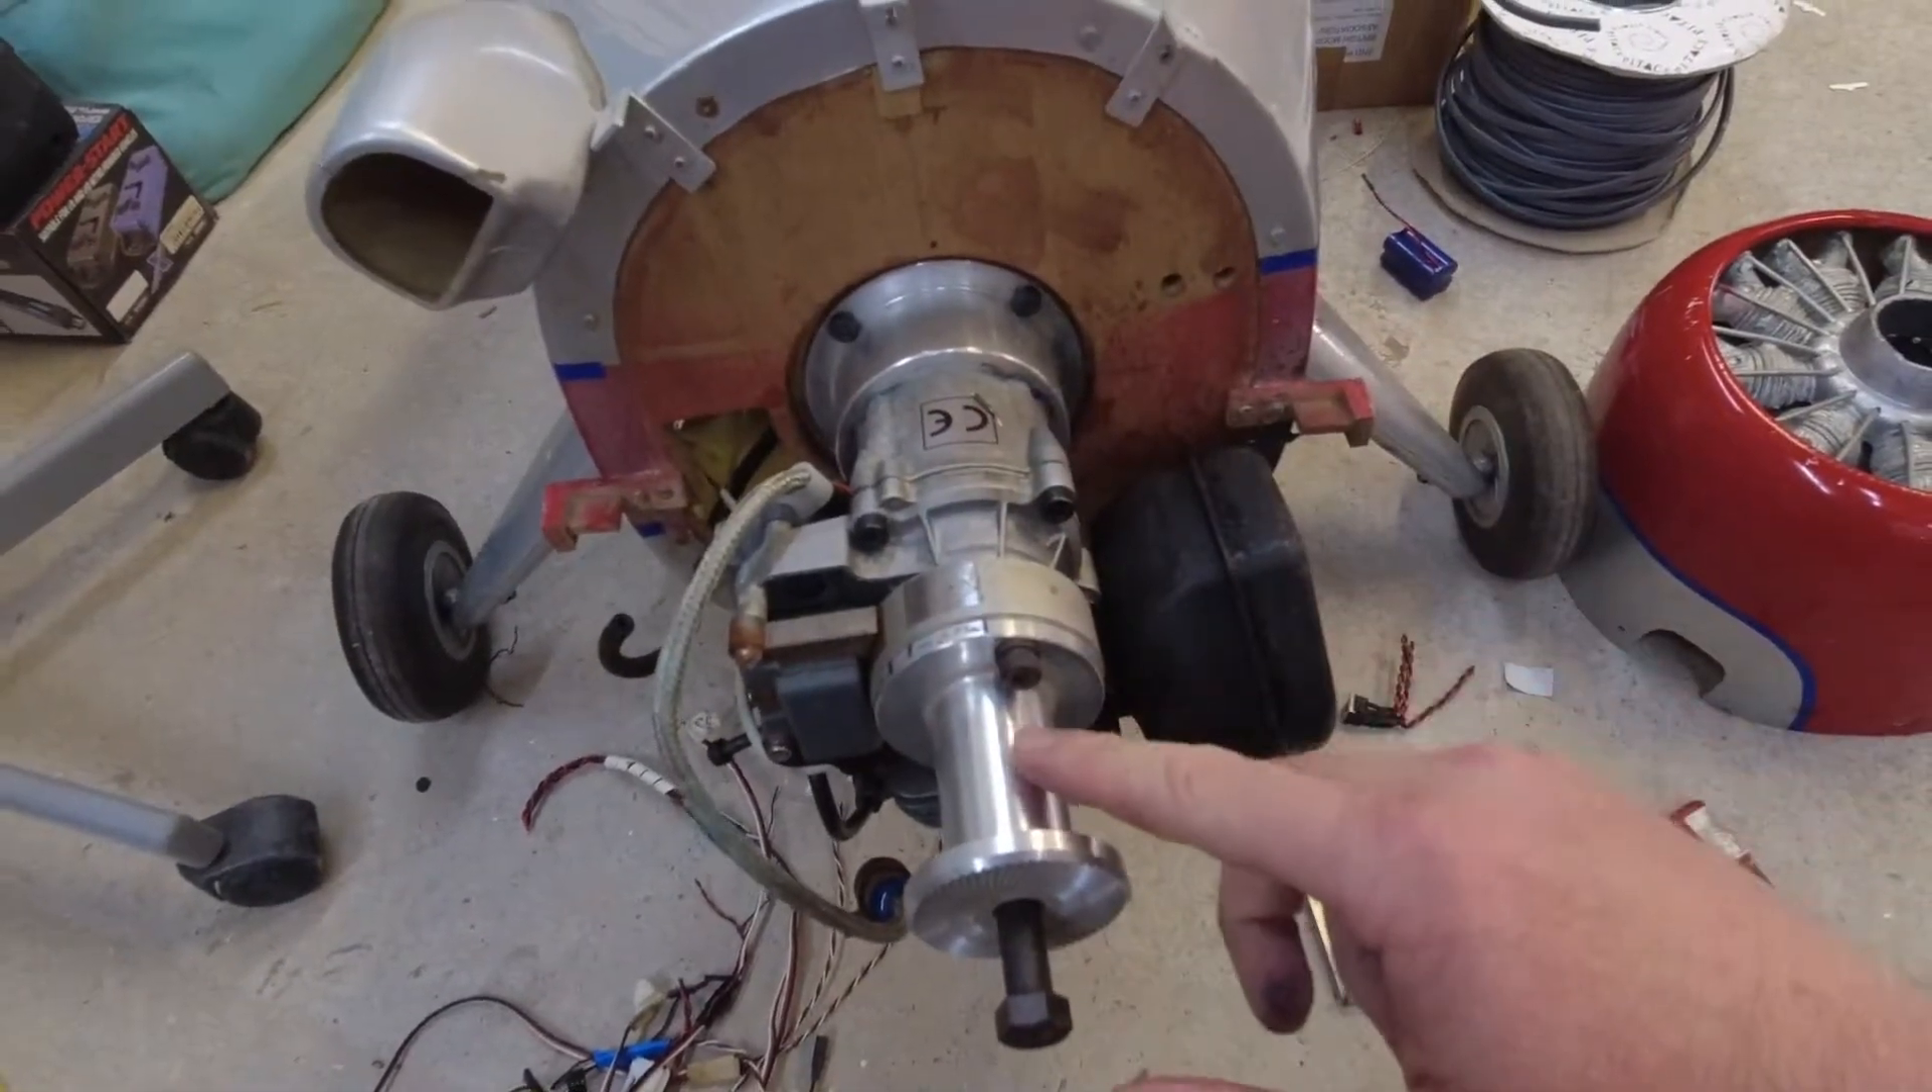Okay so the engine is now bolted on.